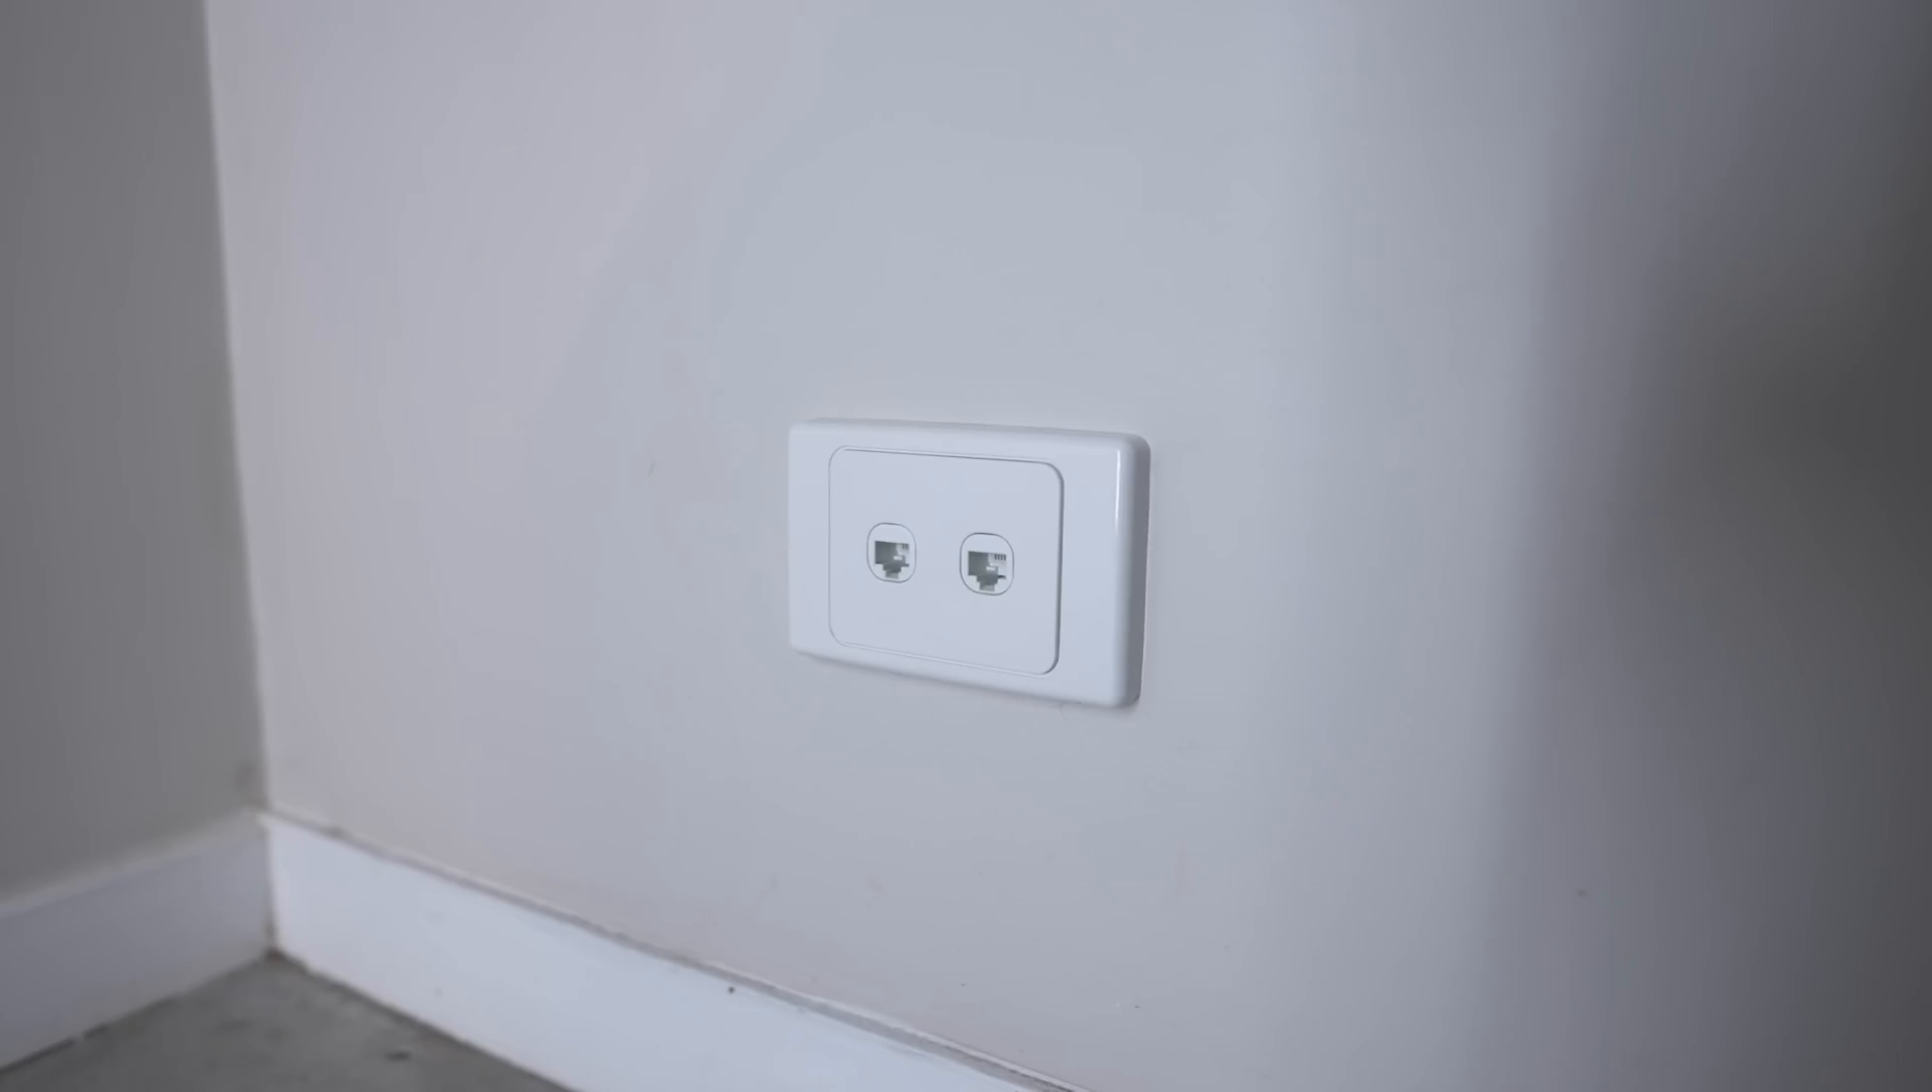I screwed the keystone plate into the hole I'd cut in the wall and attached the cover.